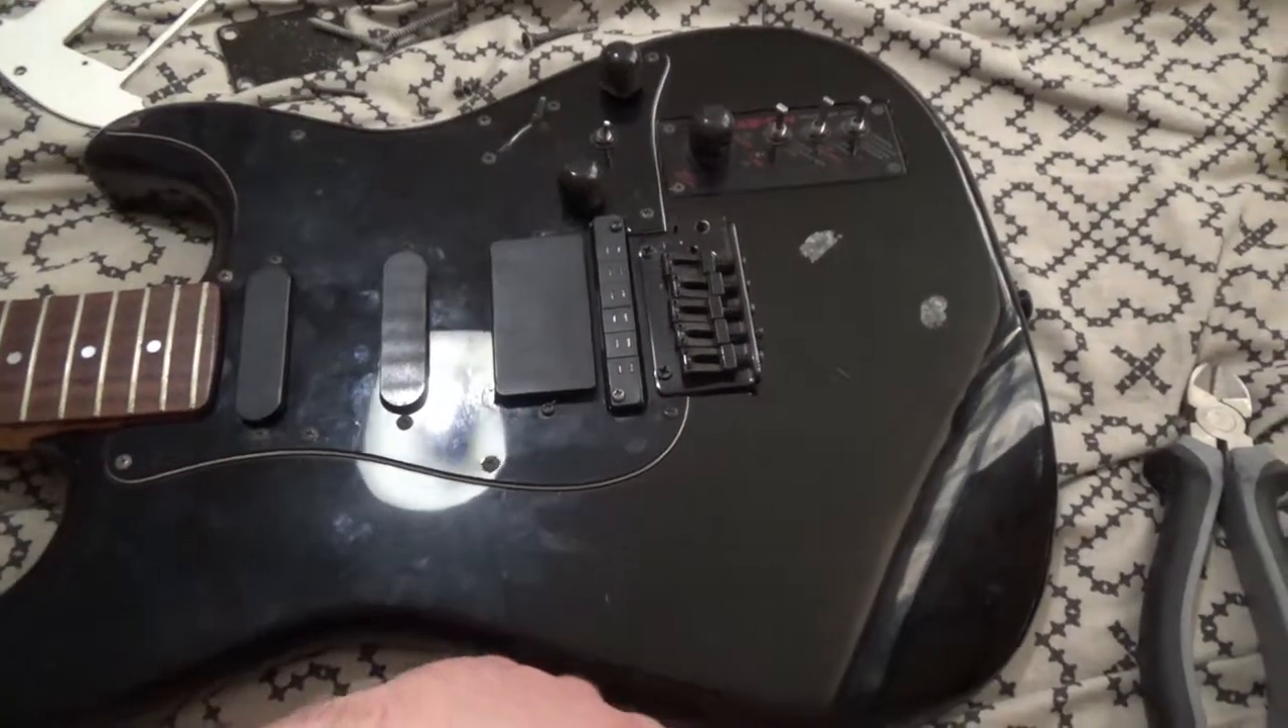As you can see, everything's on. The pick guard is fully changed. Pickups are in.